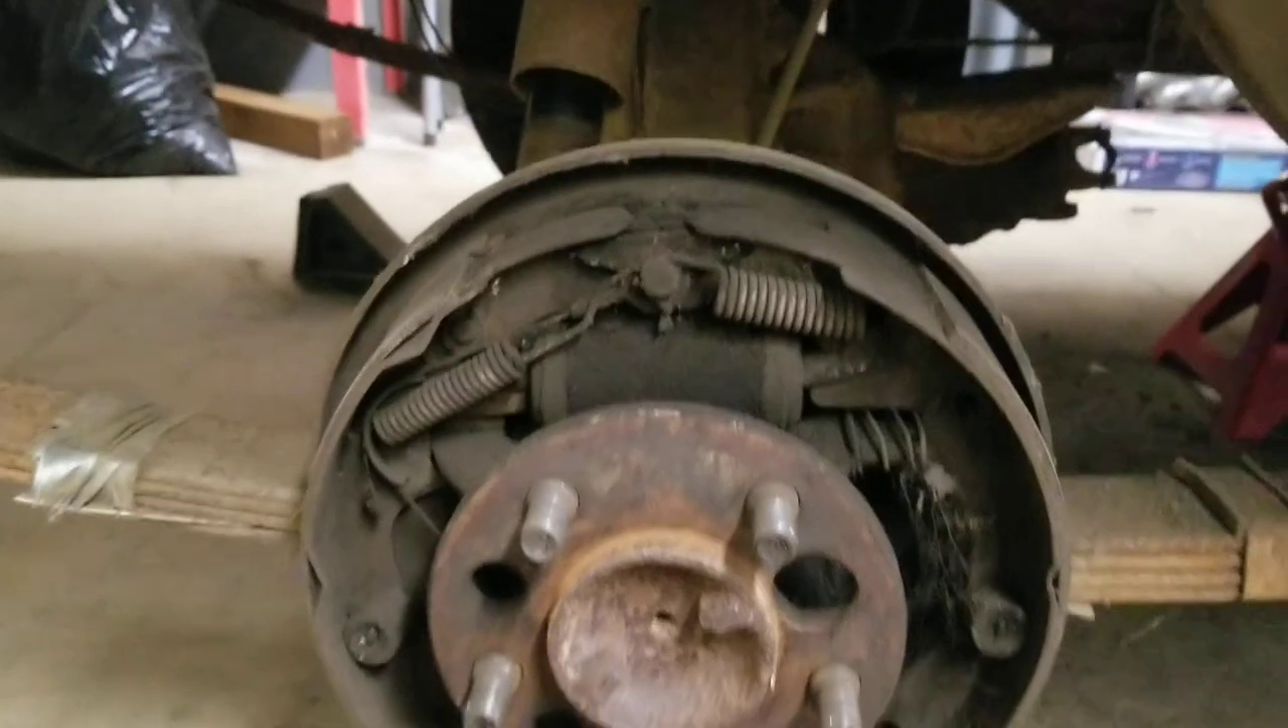All right, so there you go. Brake drum is off.